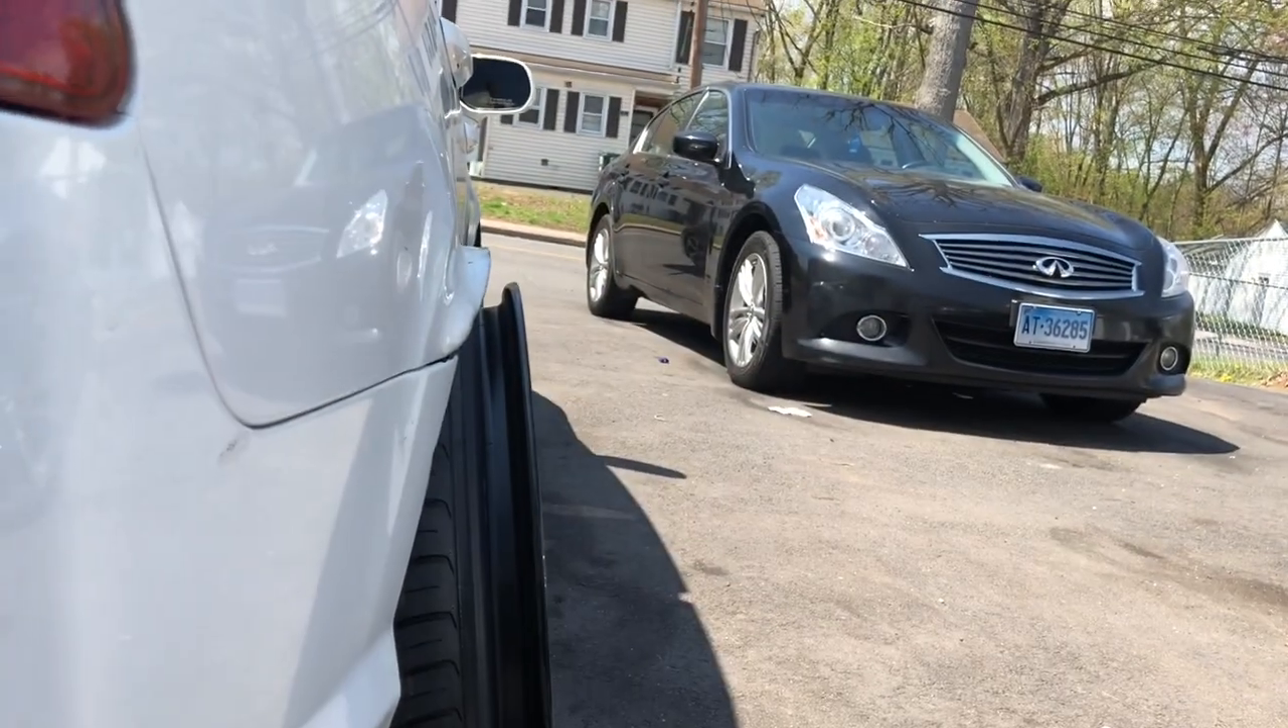It don't line up with the body of the car.